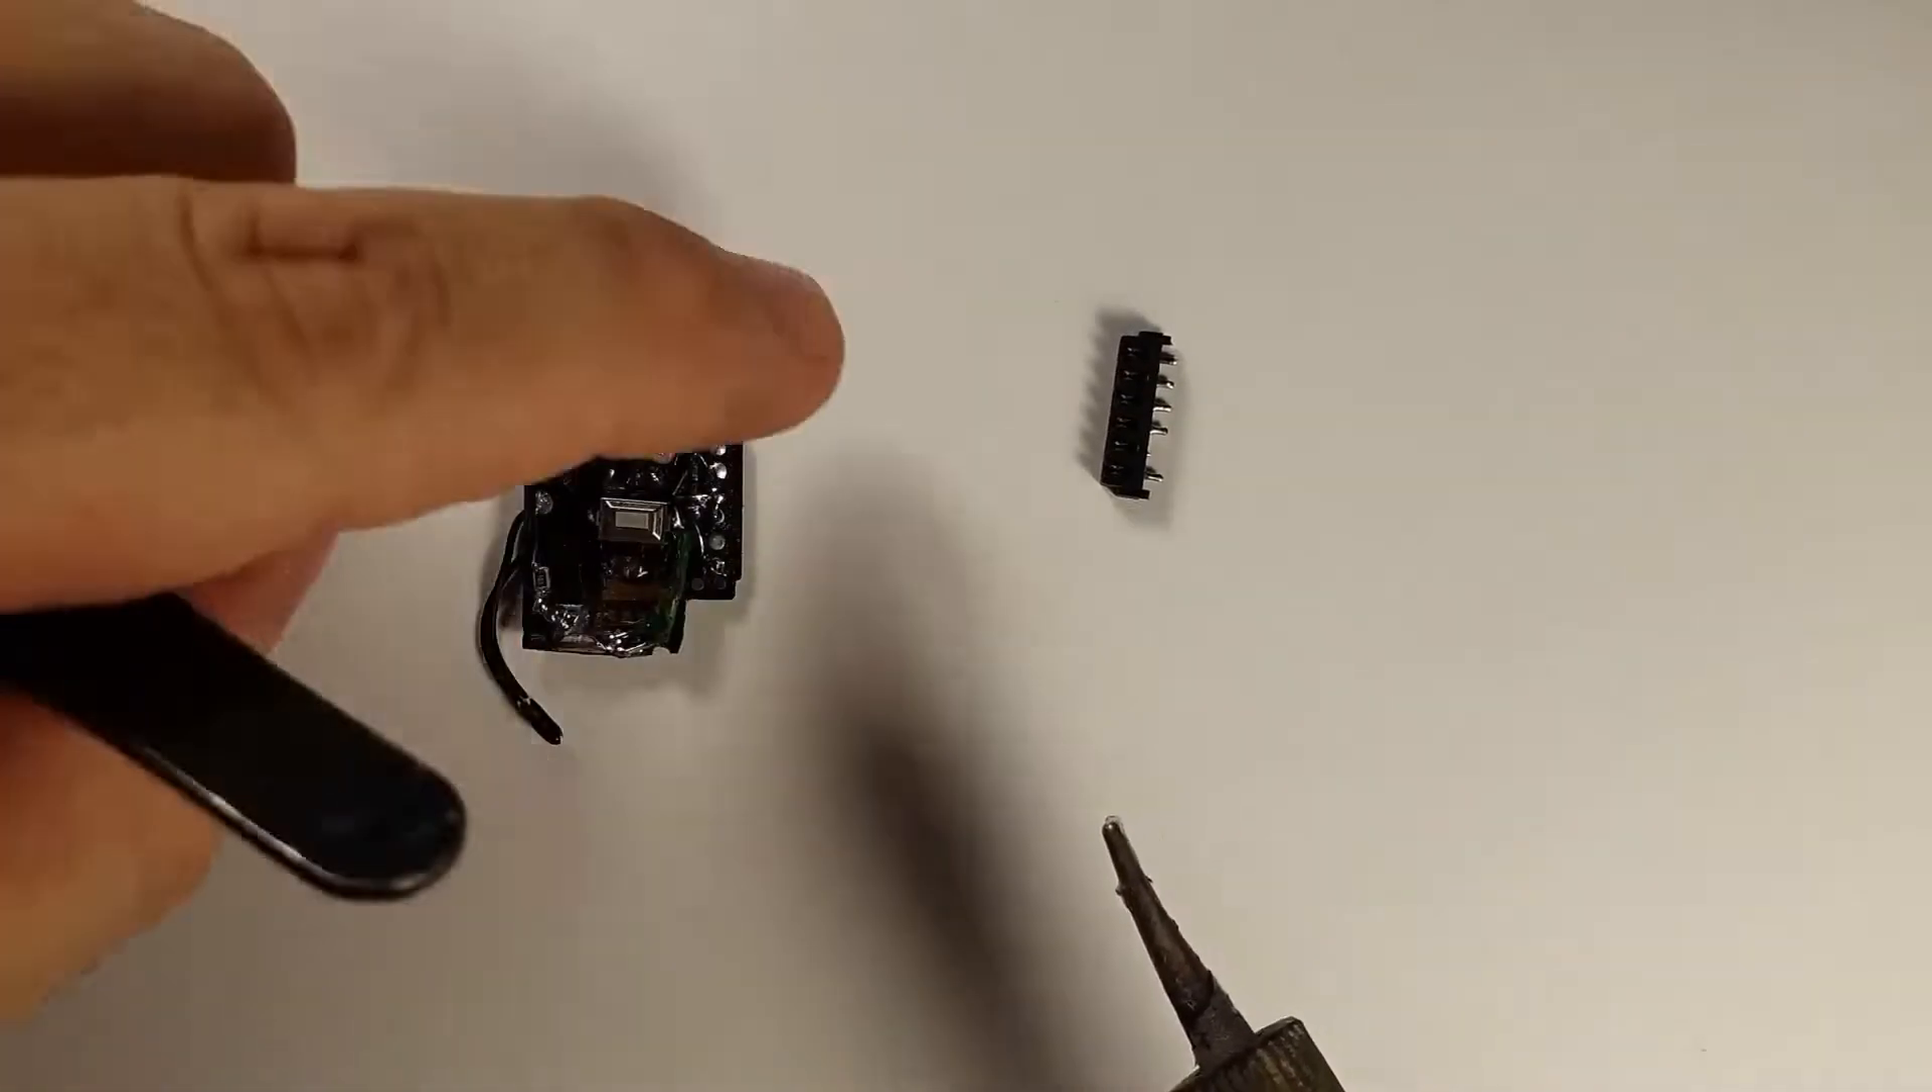So as you see, I removed the original connector from the PCB, I will need it later.